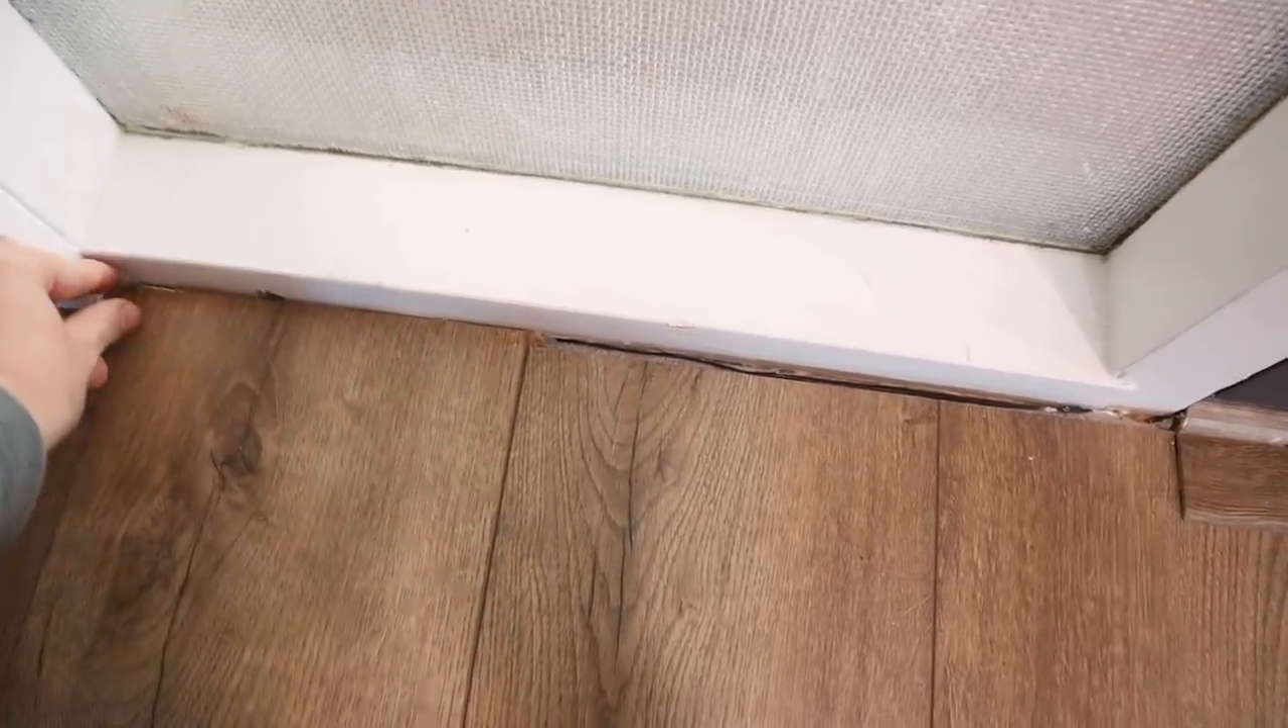So there is this nice little uneven gap here where the flooring meets this window right here.